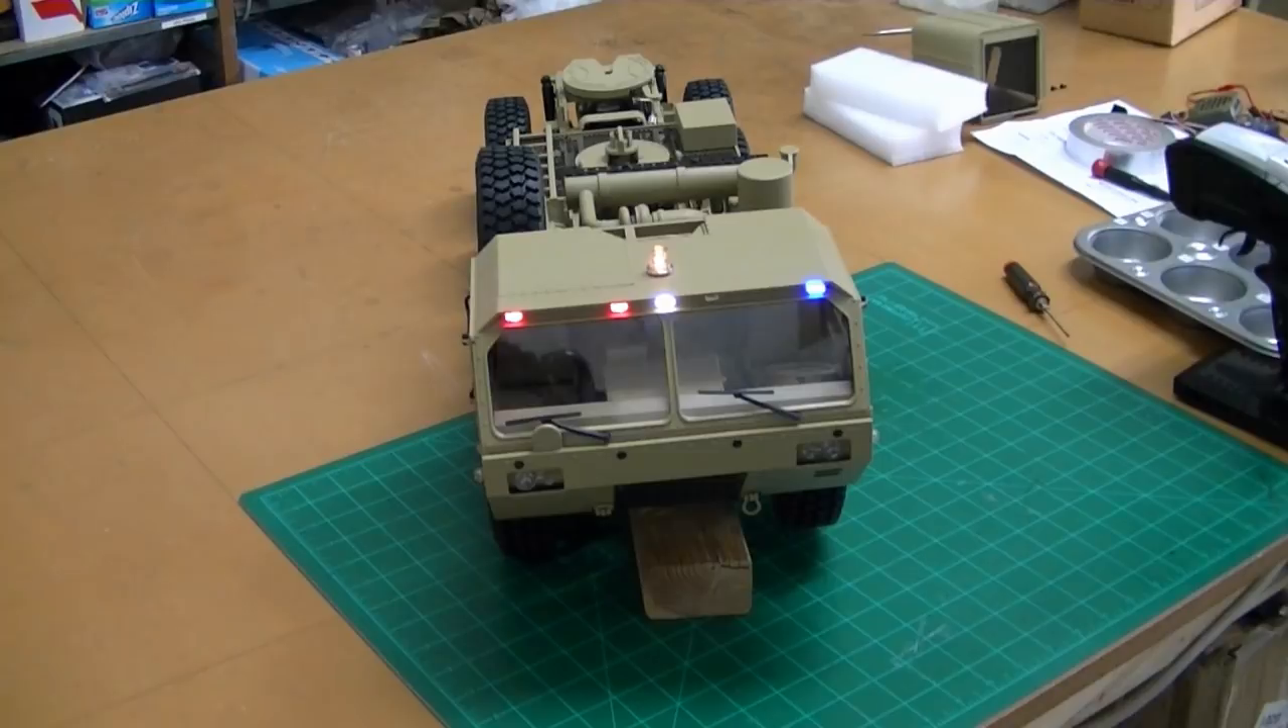So I'll get this thing down and I didn't put the engine cover back on yet, but the lights are all in.